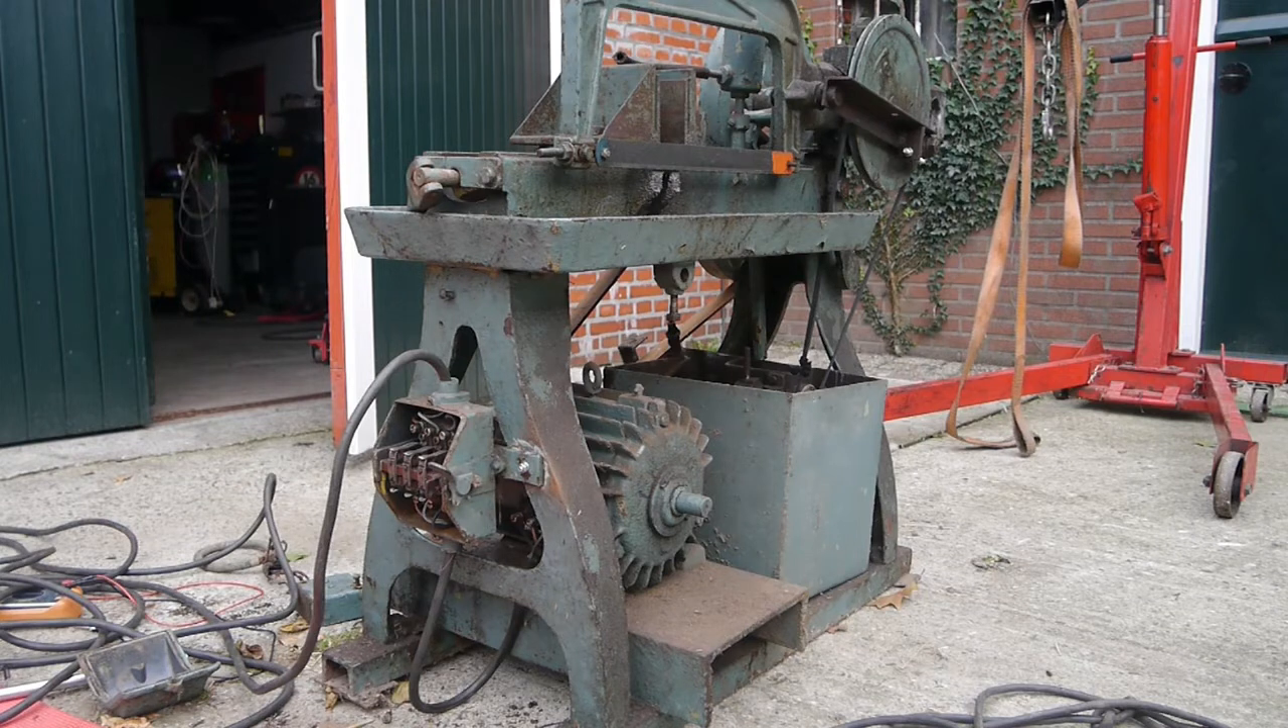I didn't bother to put the lids back on.